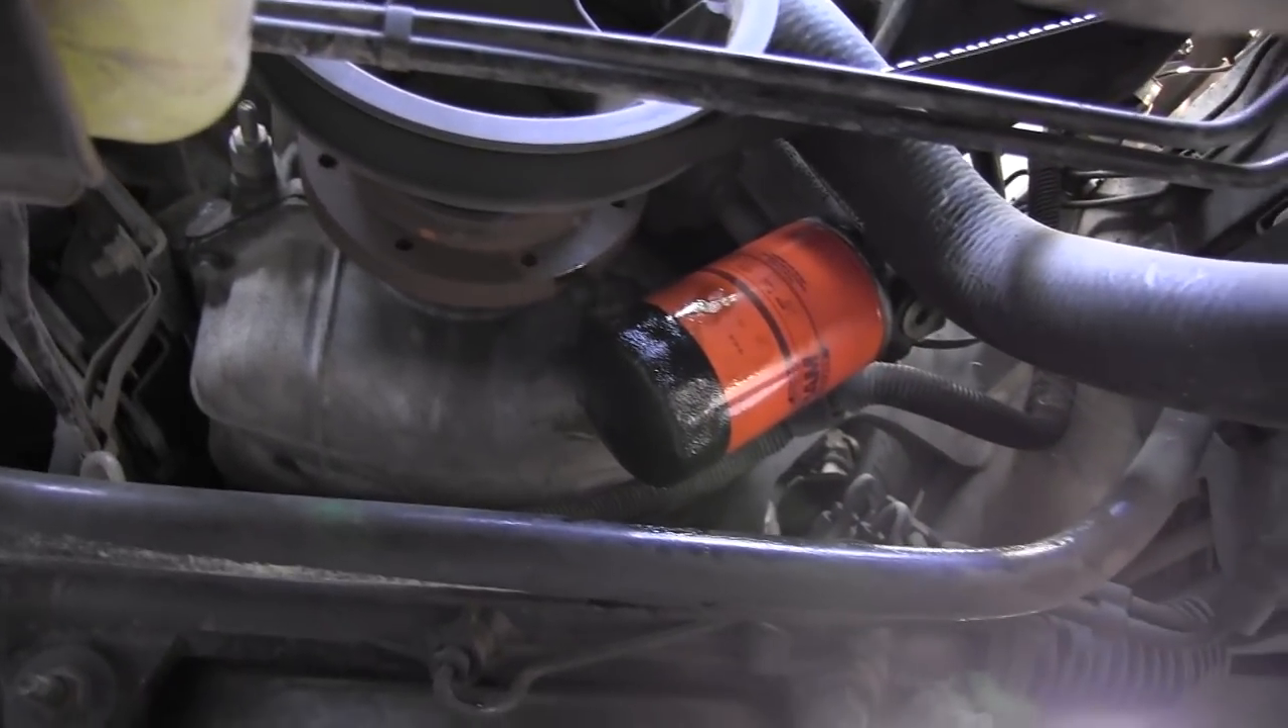The new oil filter is installed.